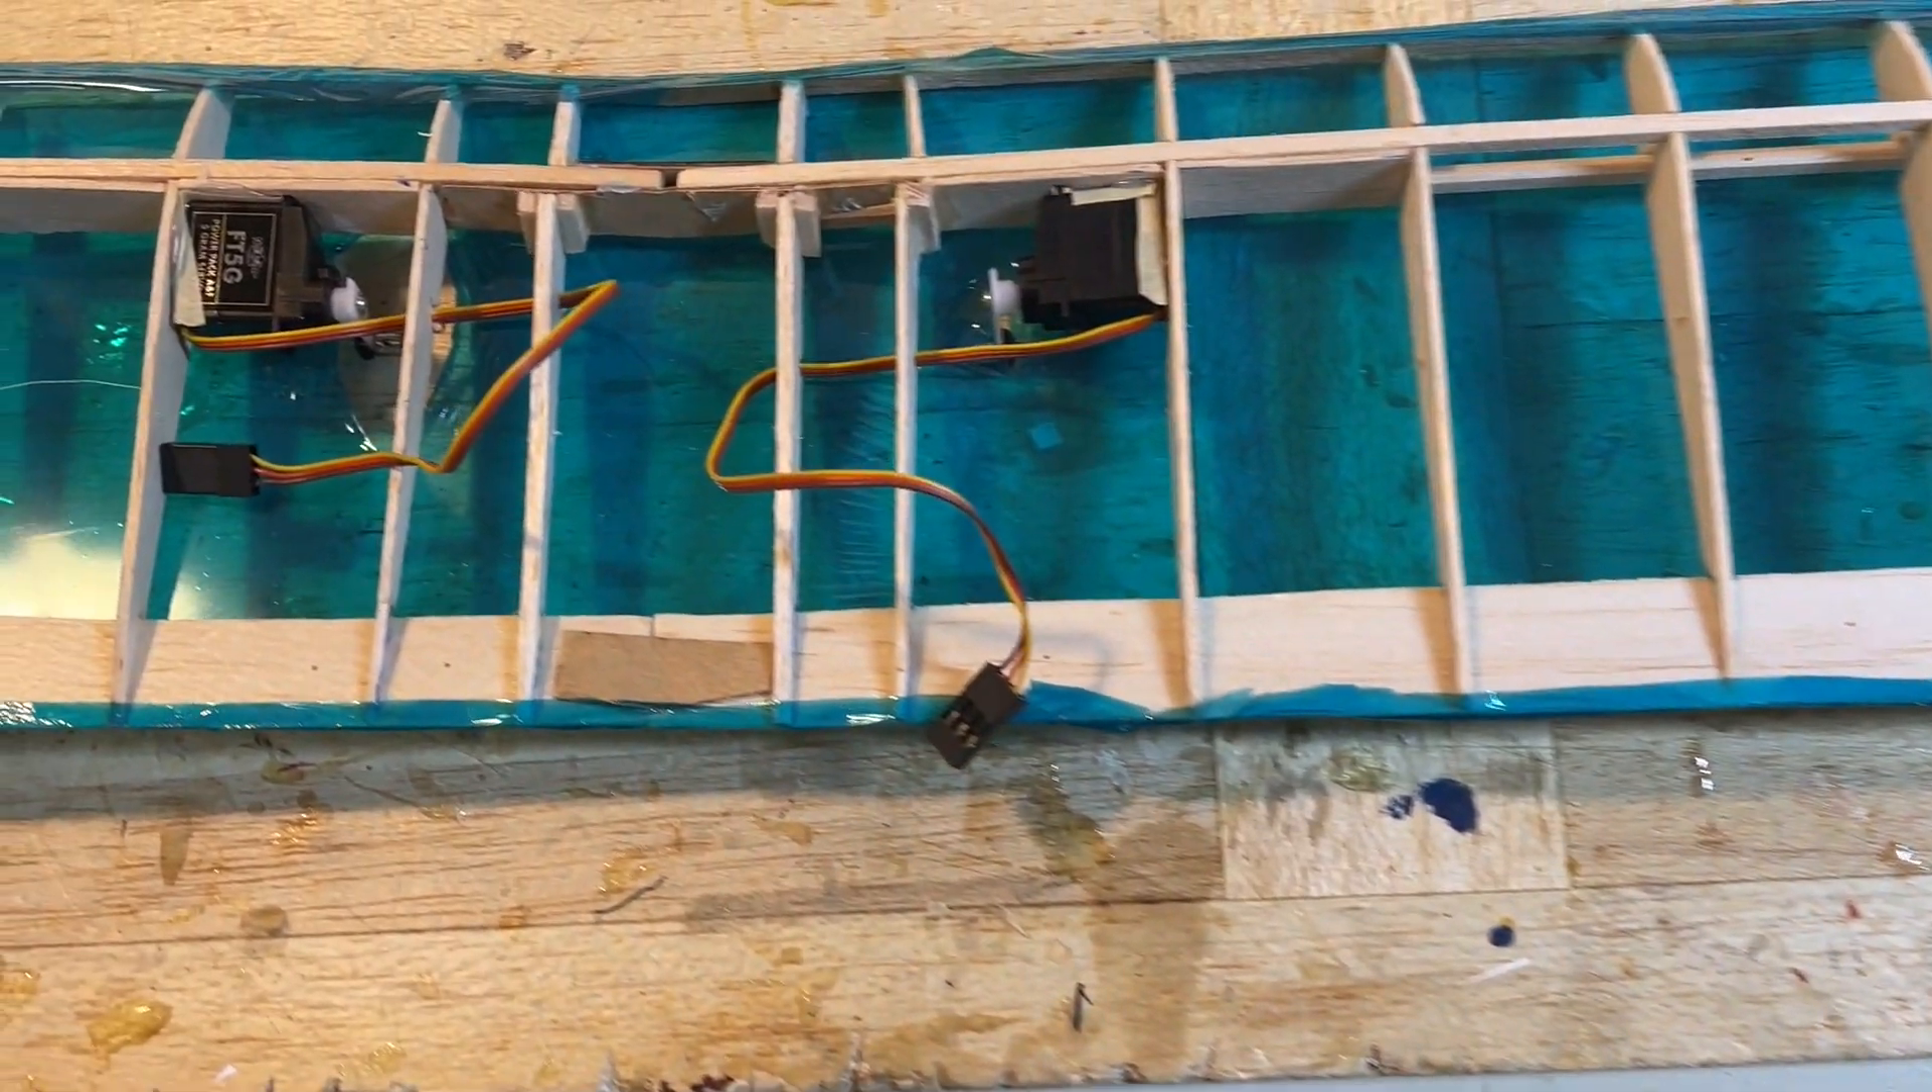This is the bottom of the wing. The servos are glued into place. The servo wire leads are correctly put in there.